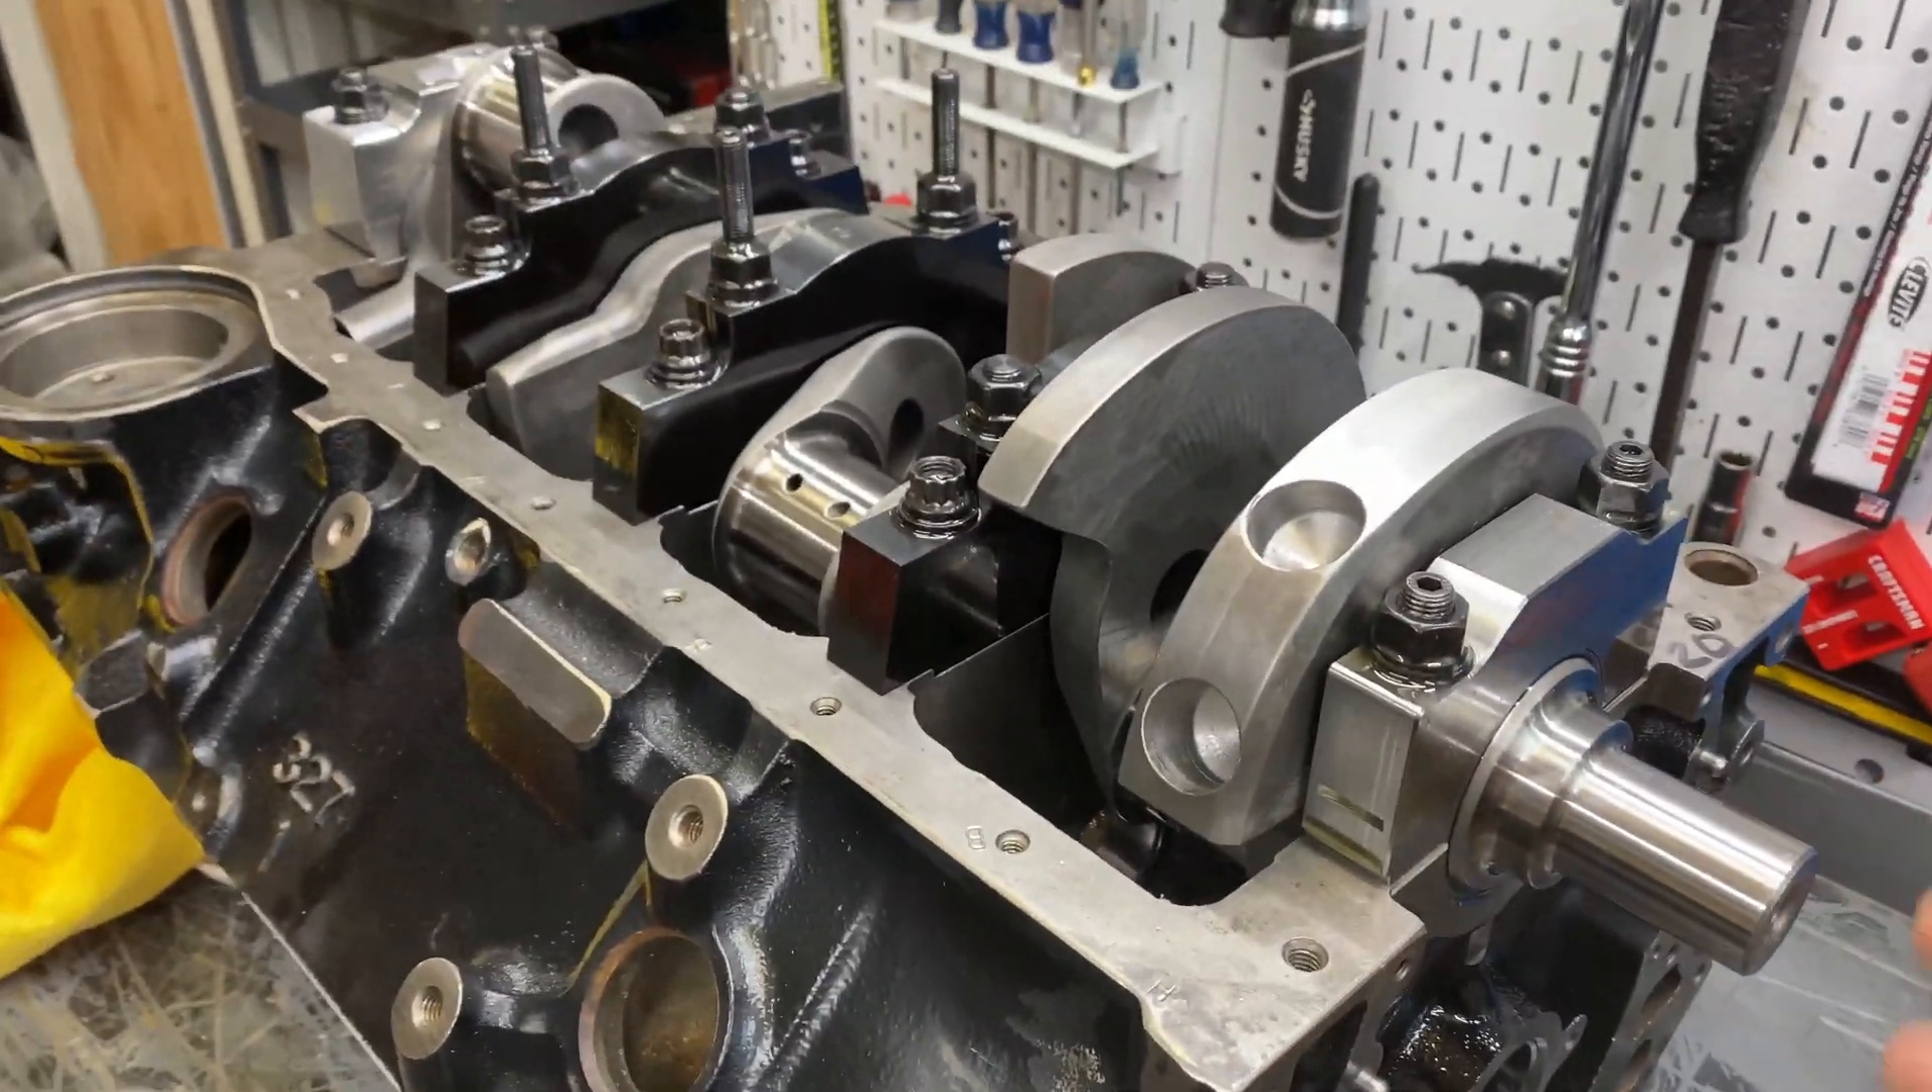I haven't put rods pistons in.